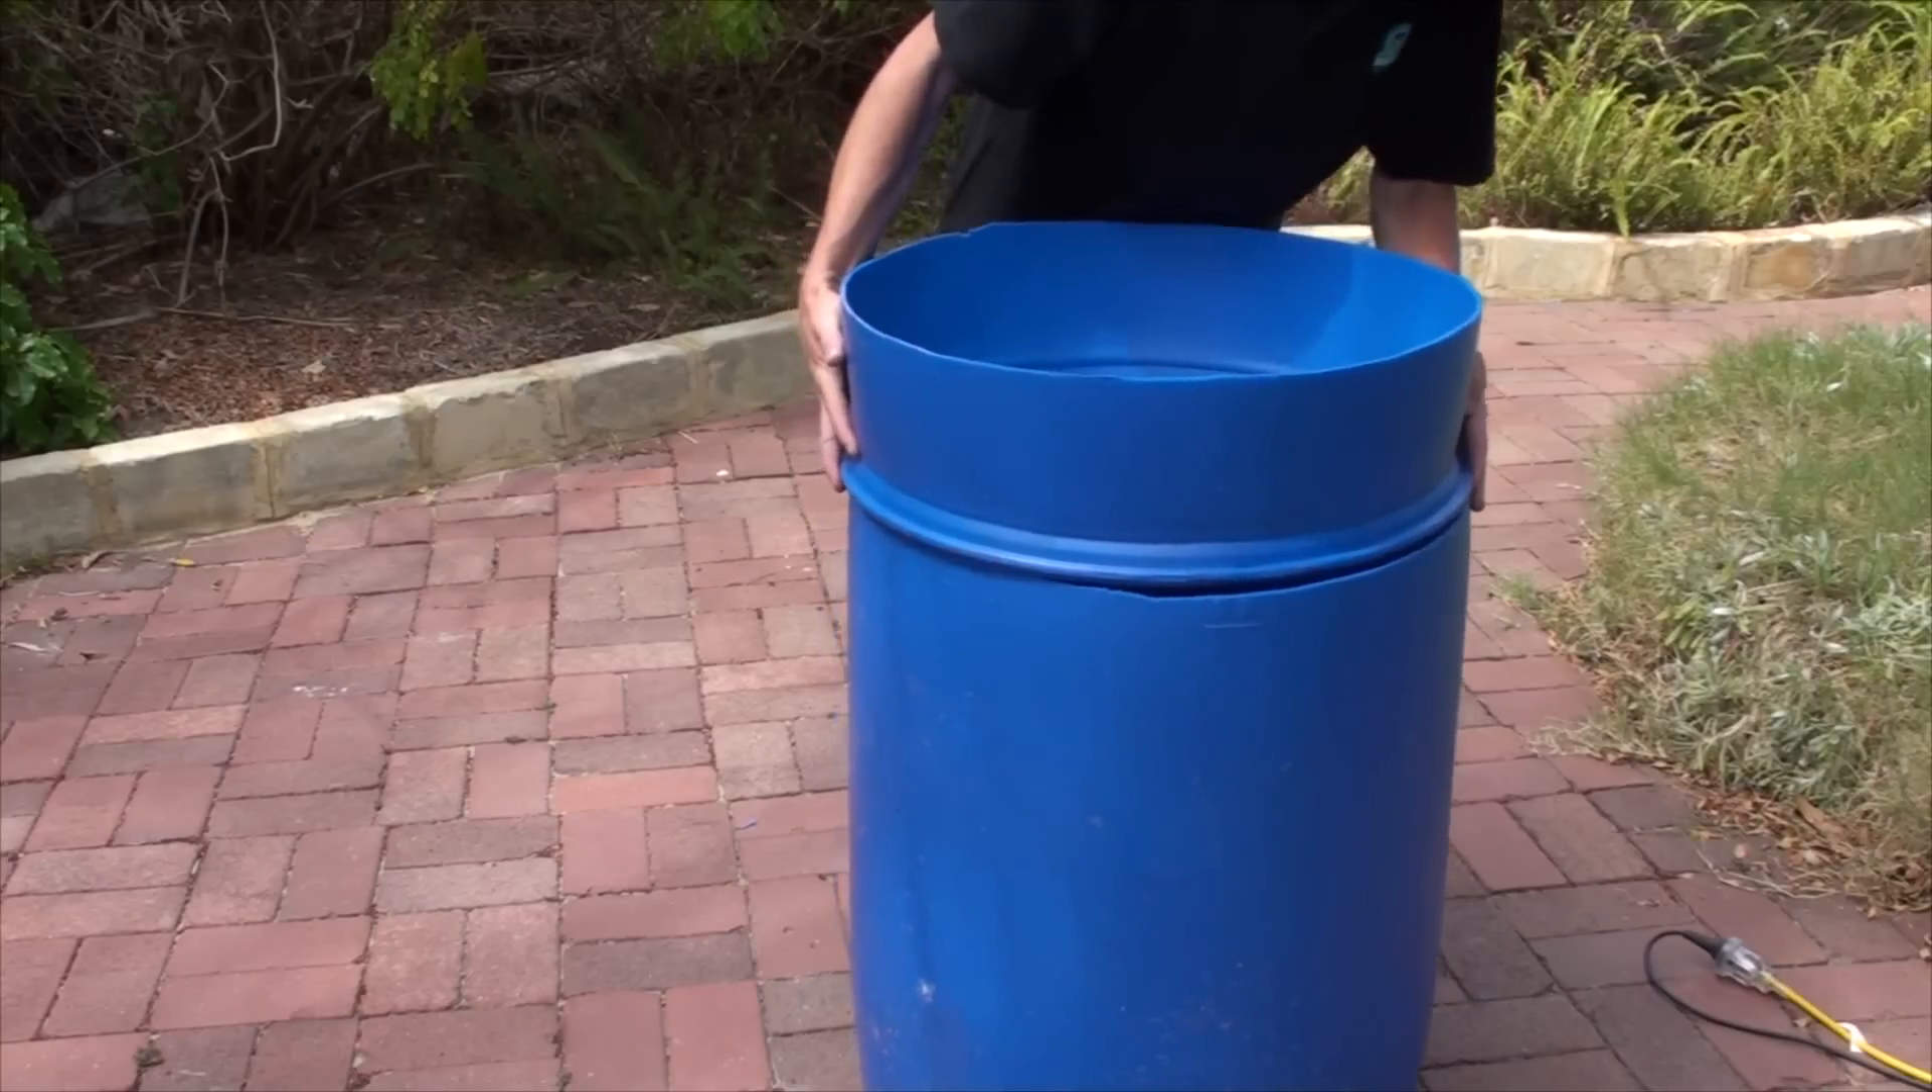Then when you're finished, if you sit the top small section, the grow bed, upside down on the top of the fish tank, you'll see that it doesn't fit very neatly on the top of the fish tank.